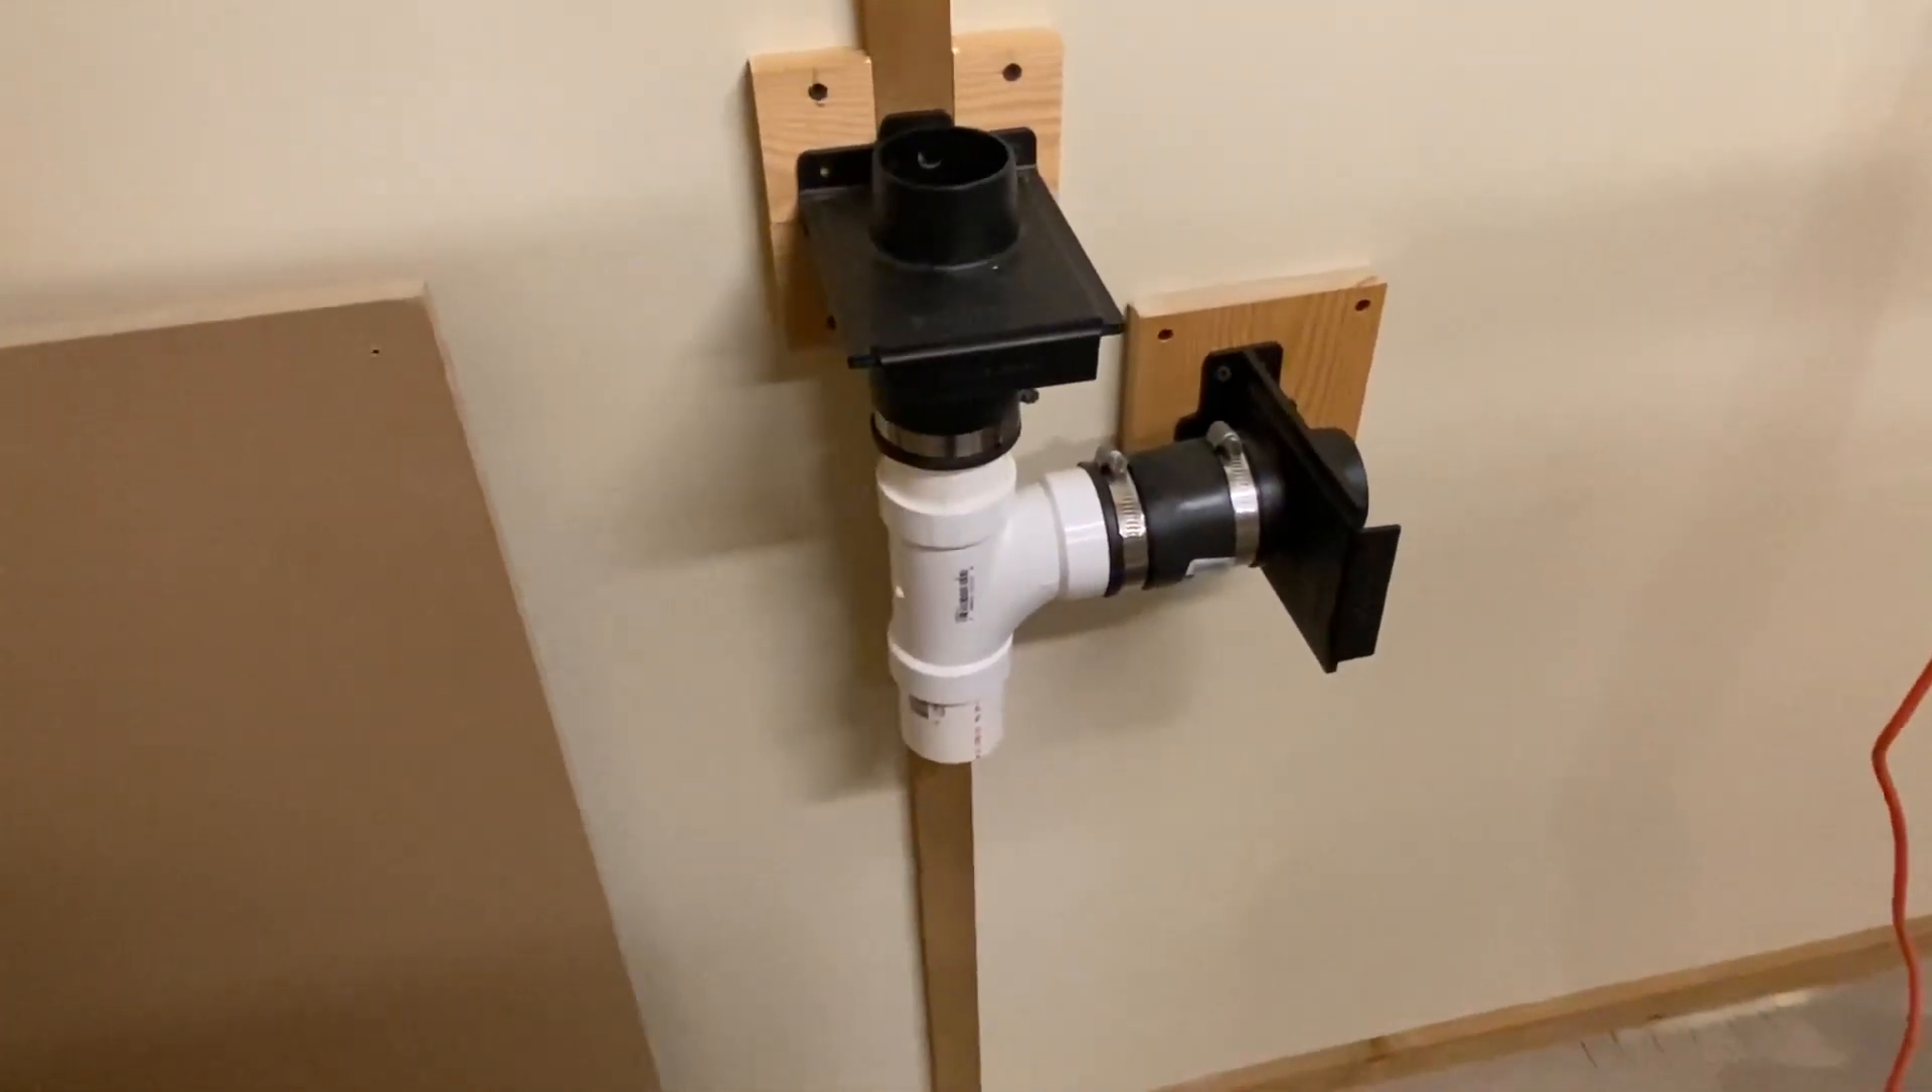So anyway I've got the blast gates in place.